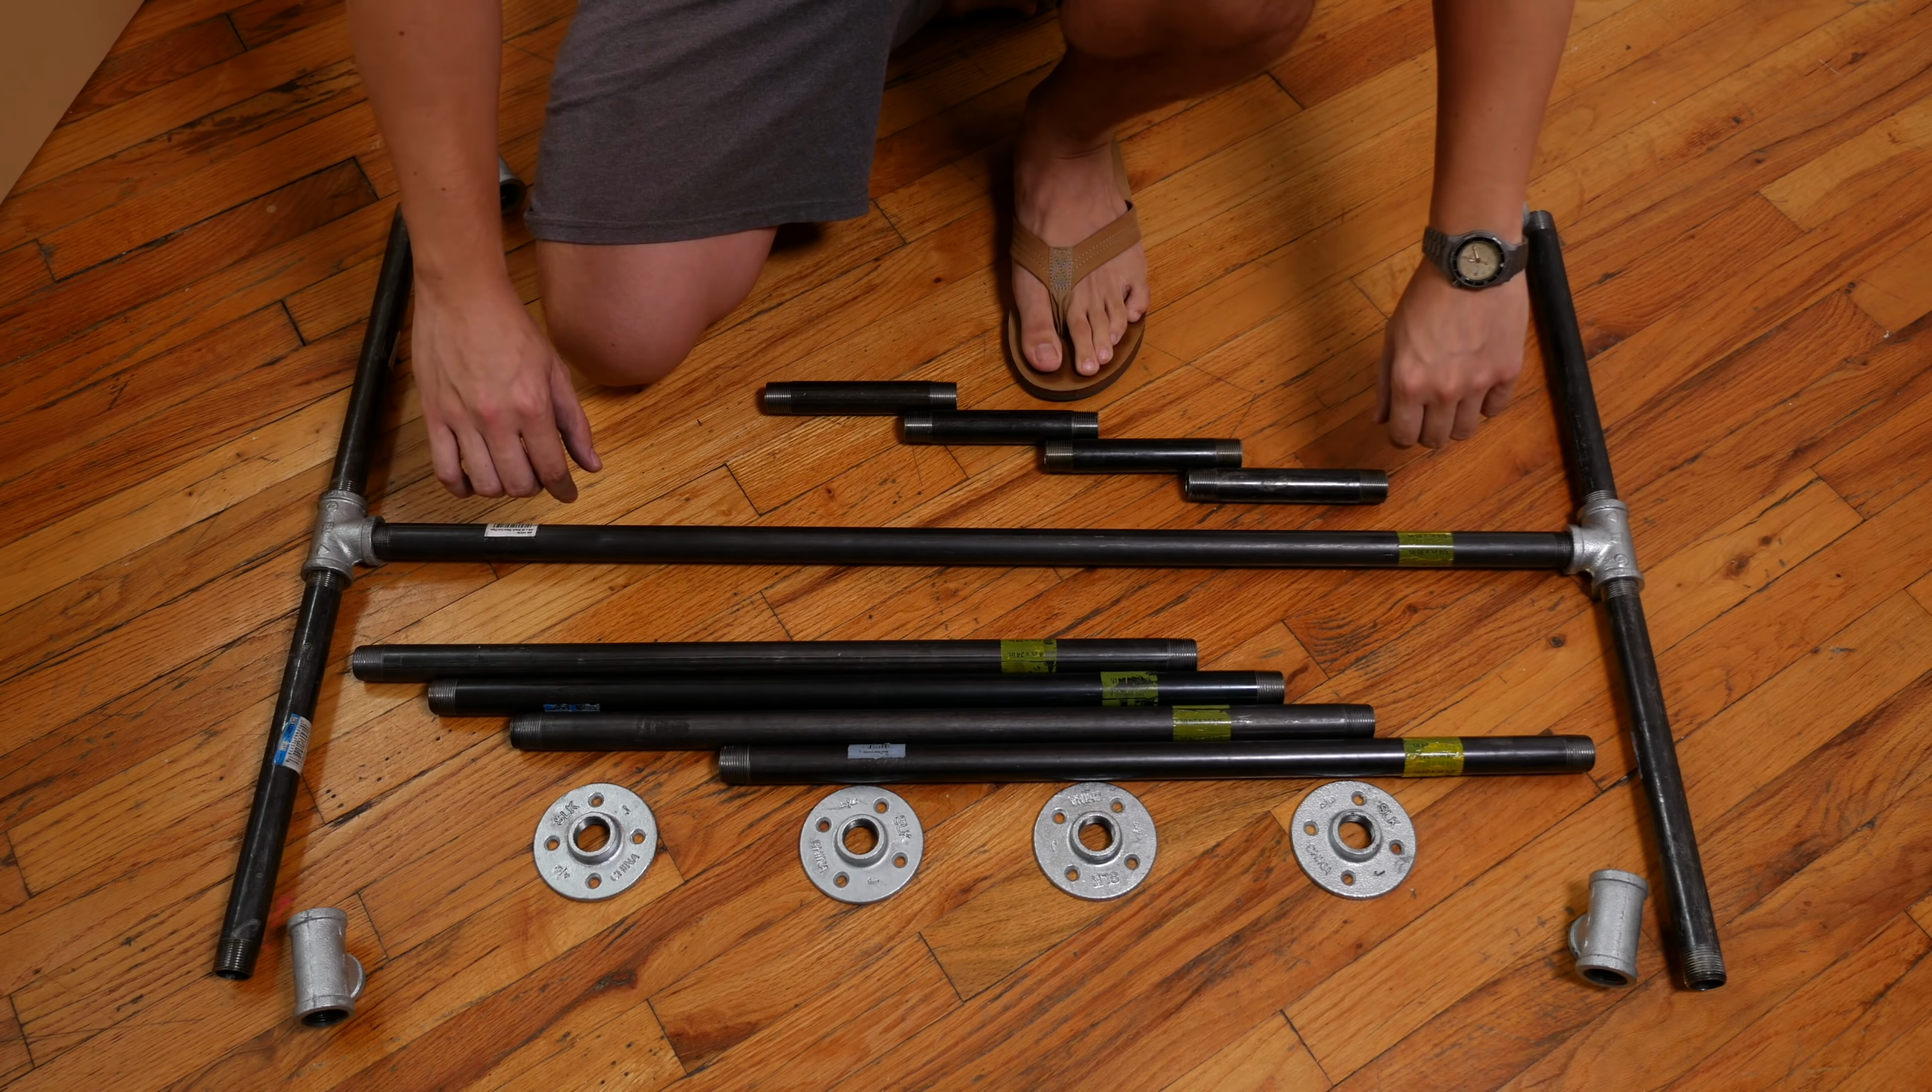And here we are with our base in place, our 36 inch long pipe connected to our tees and 12 inch pipes to create our total width and length.